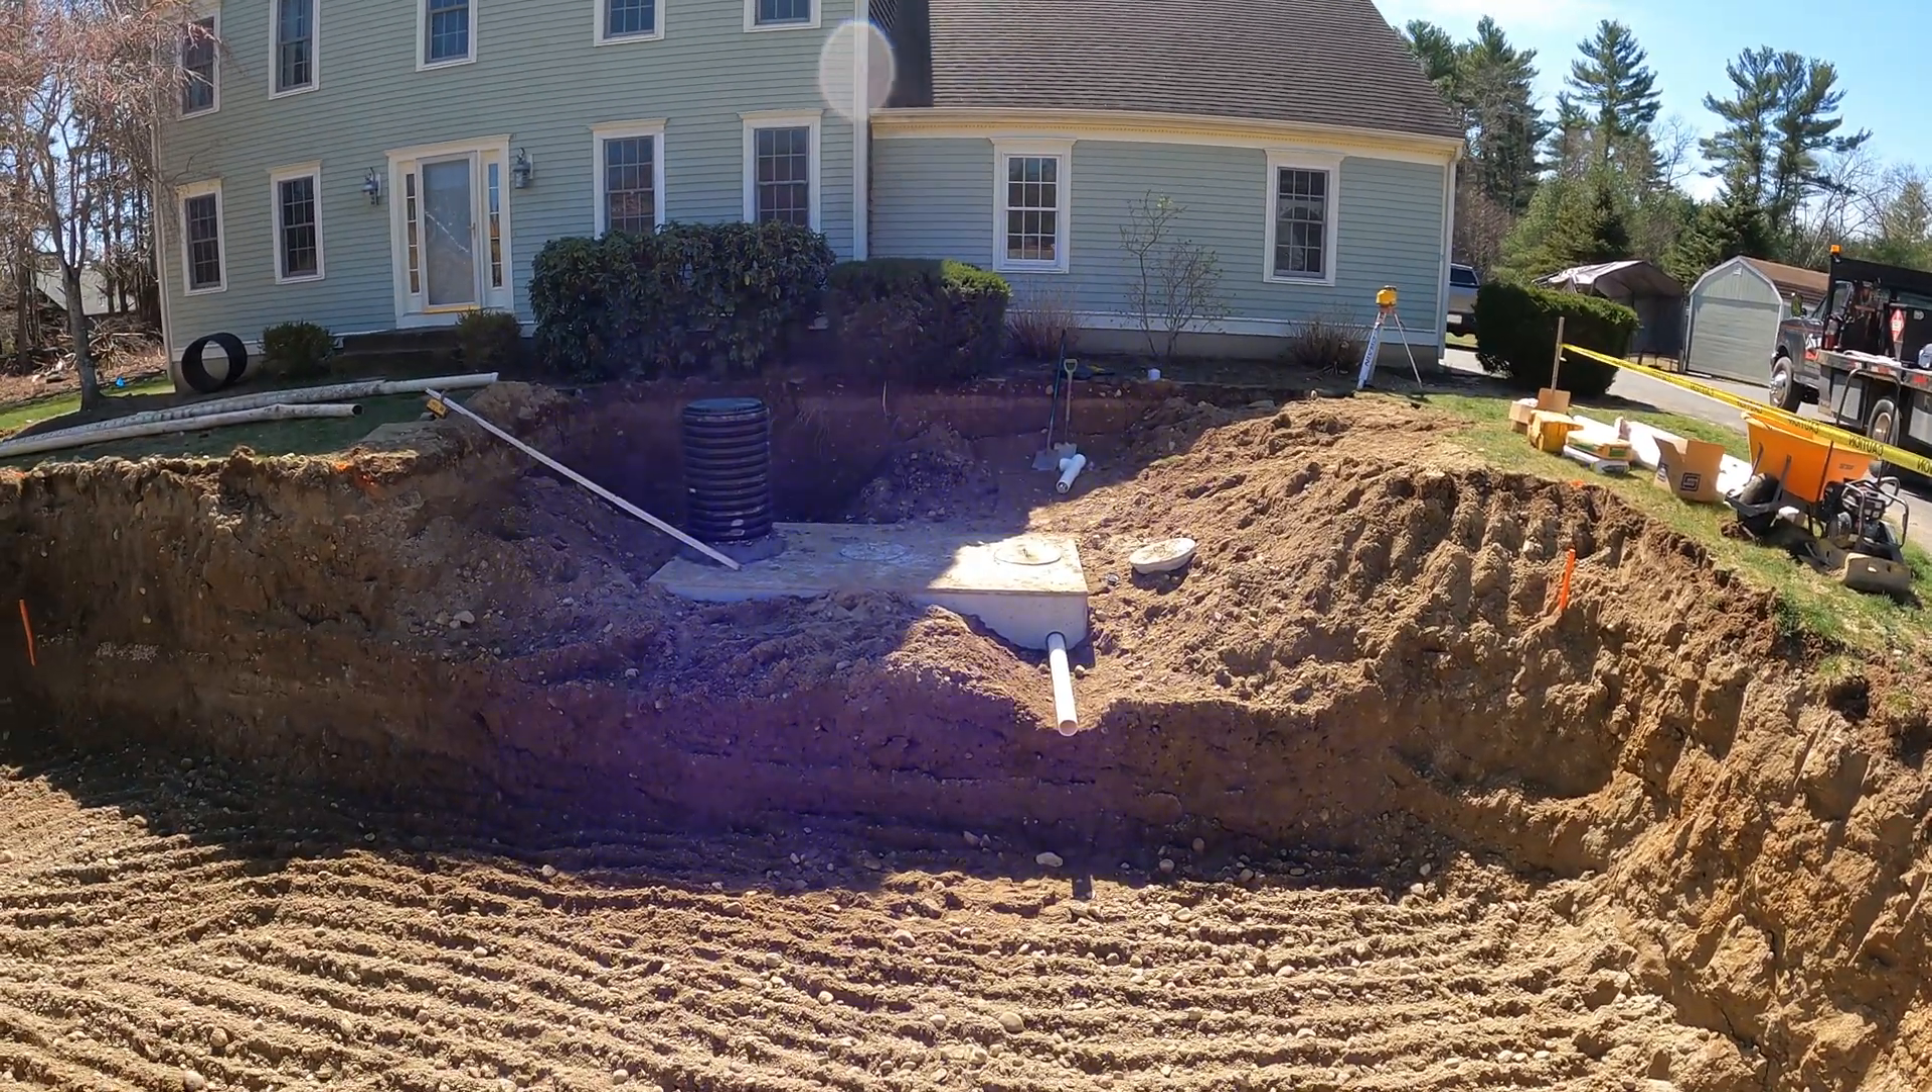Um, tank's all set. One riser's done. Got one more riser to put on that side.